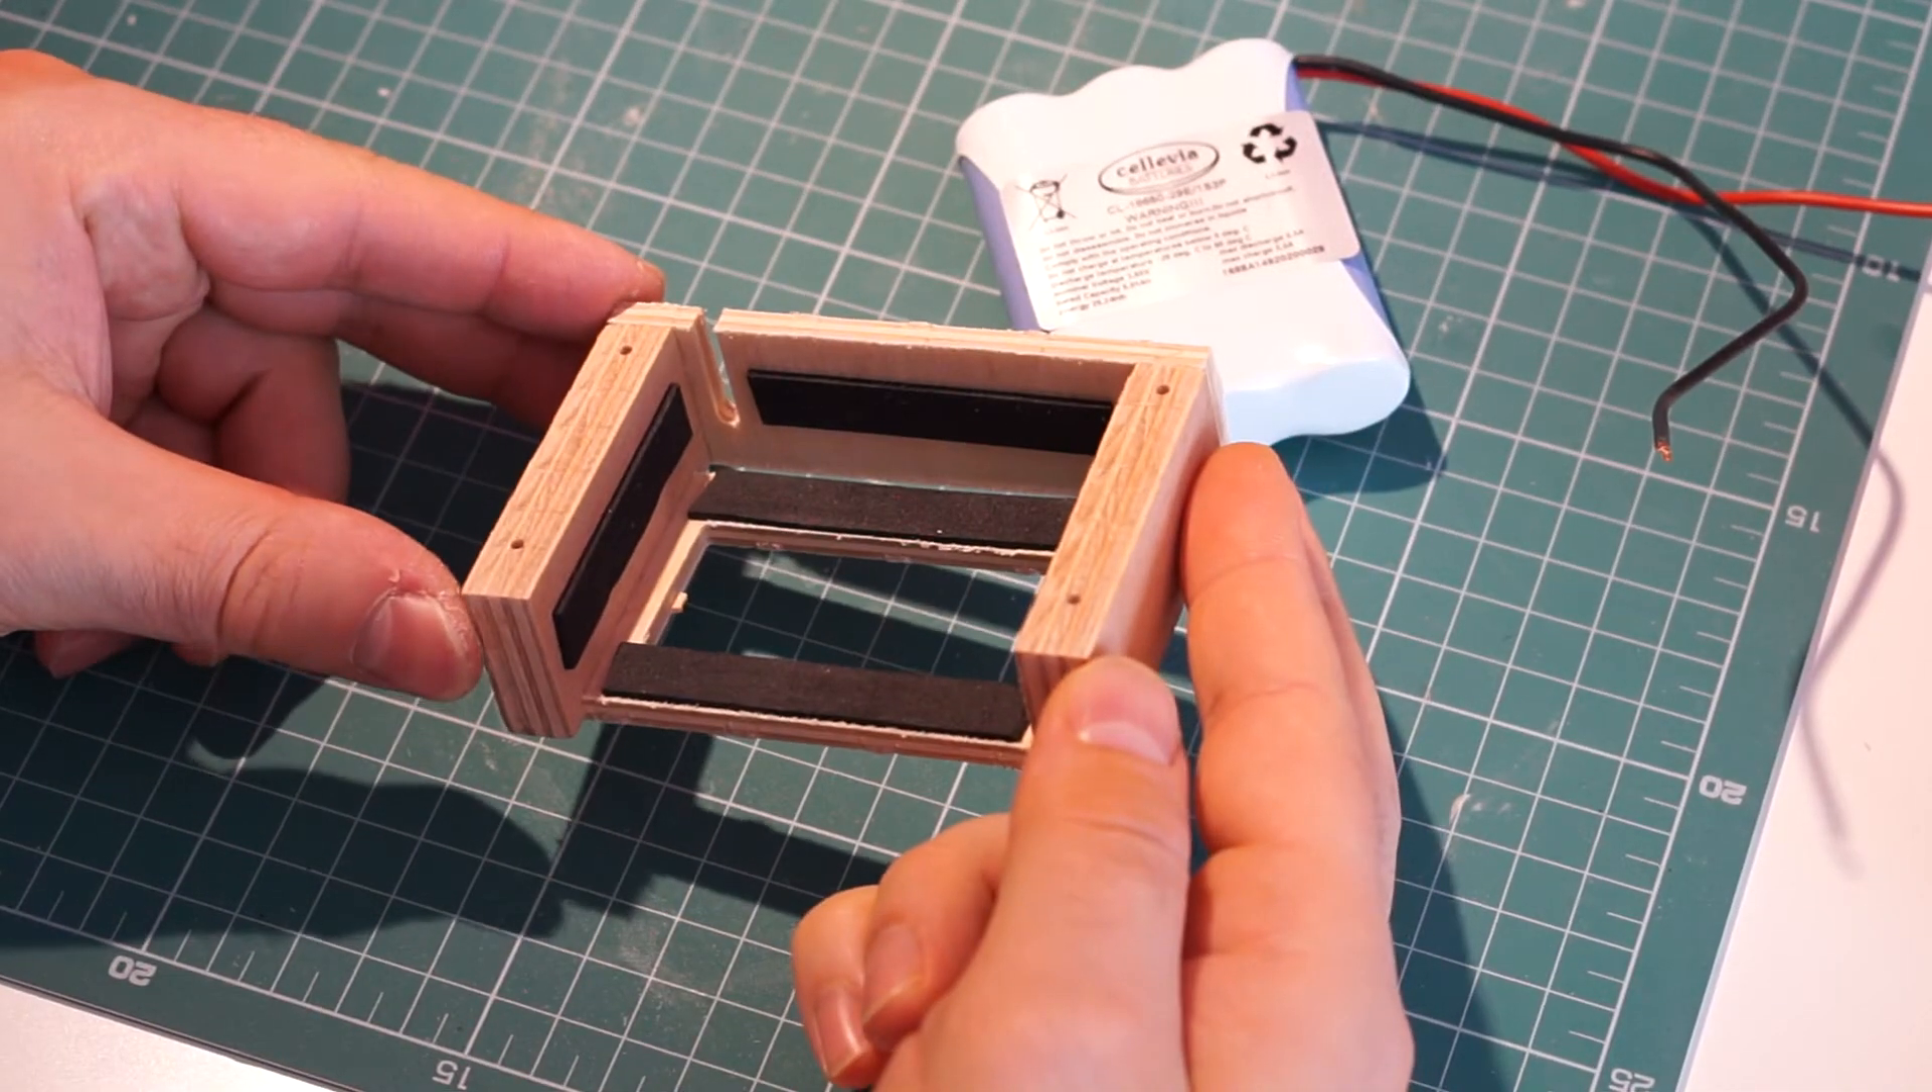For the battery, I made this holder and lined all the inner sides with foam tape.